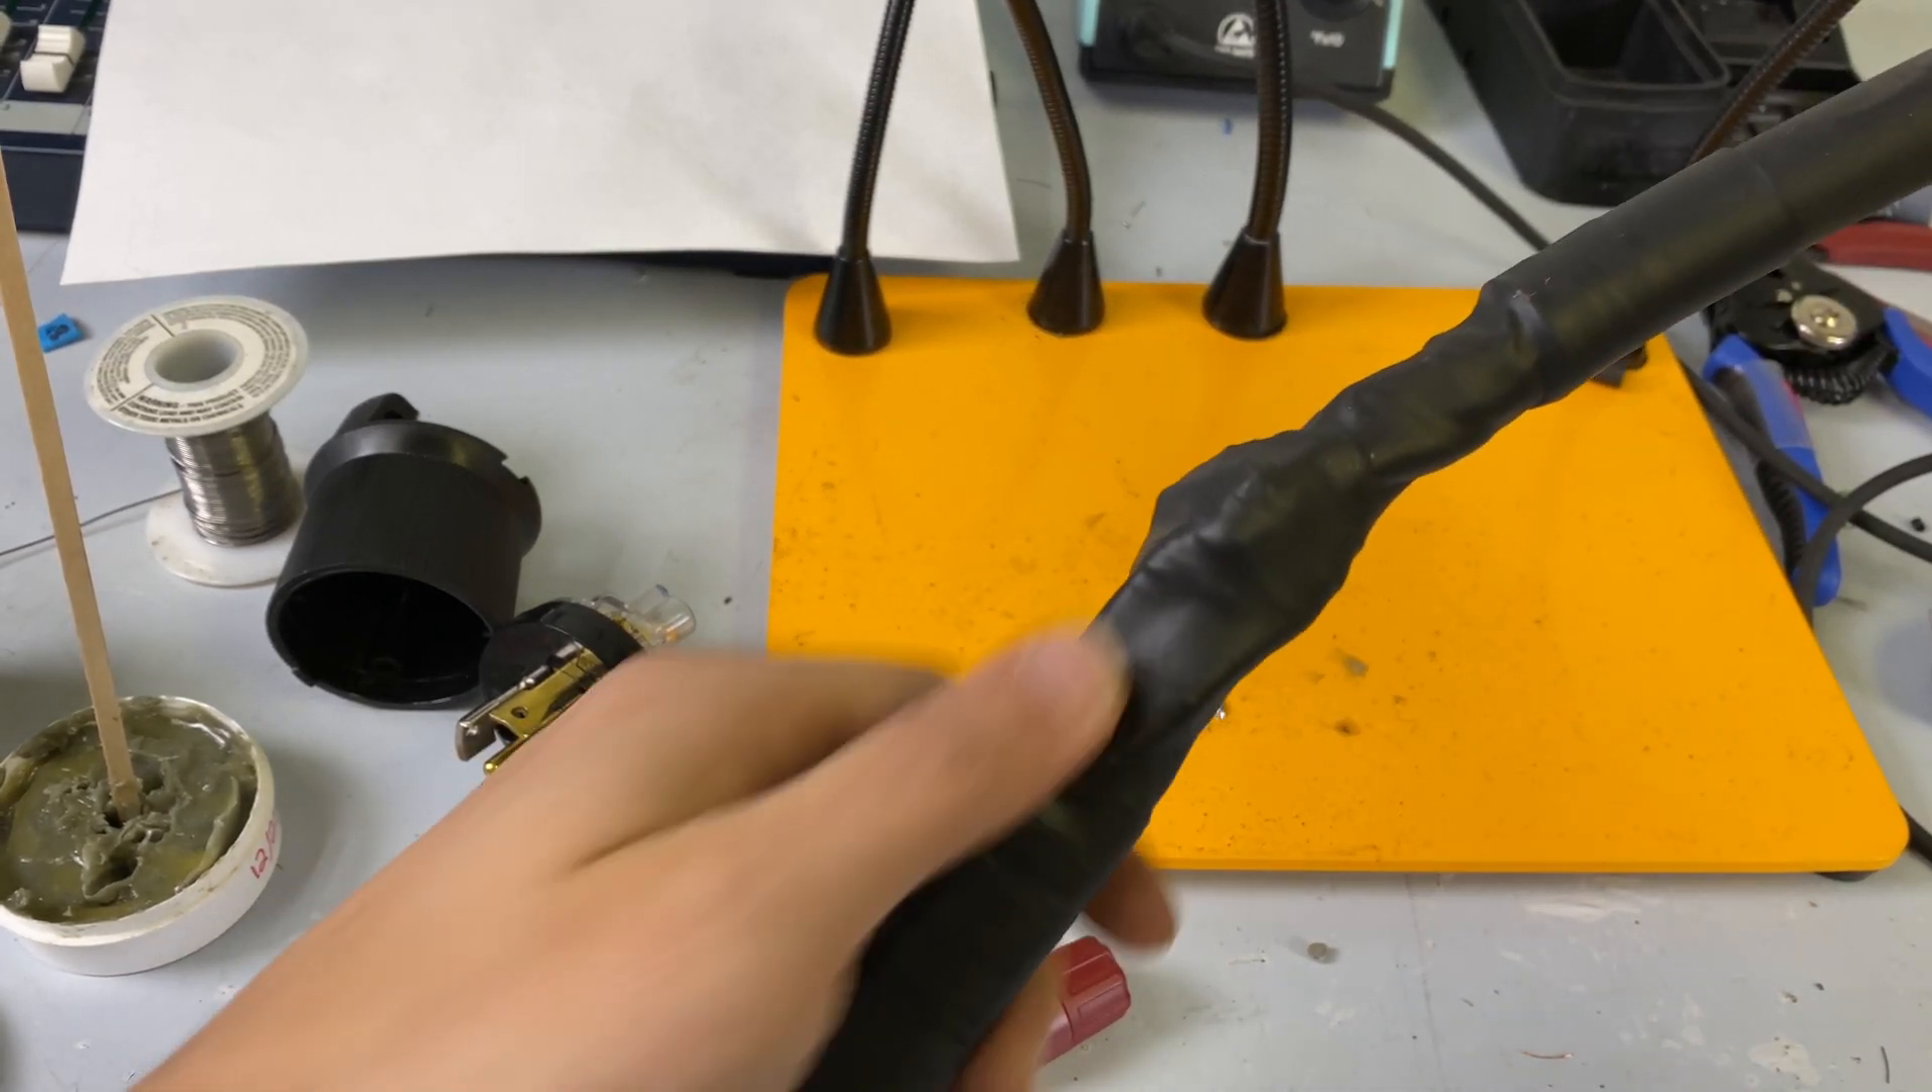Alright, so I just finished this cable up. So here is the final heat shrink of it all.